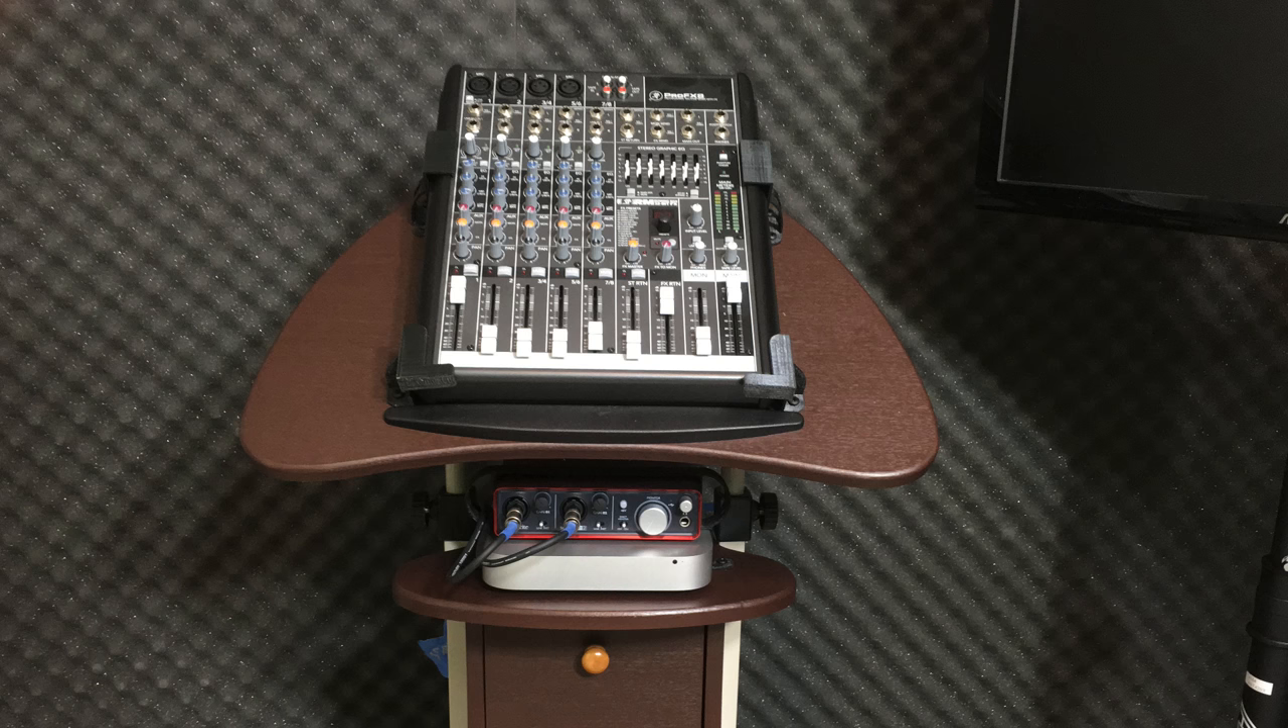As you can see the interface and the mac mini are on the lower shelf and the mixer is on the angle on the upper shelf and you can see that all of these are held together with brackets.